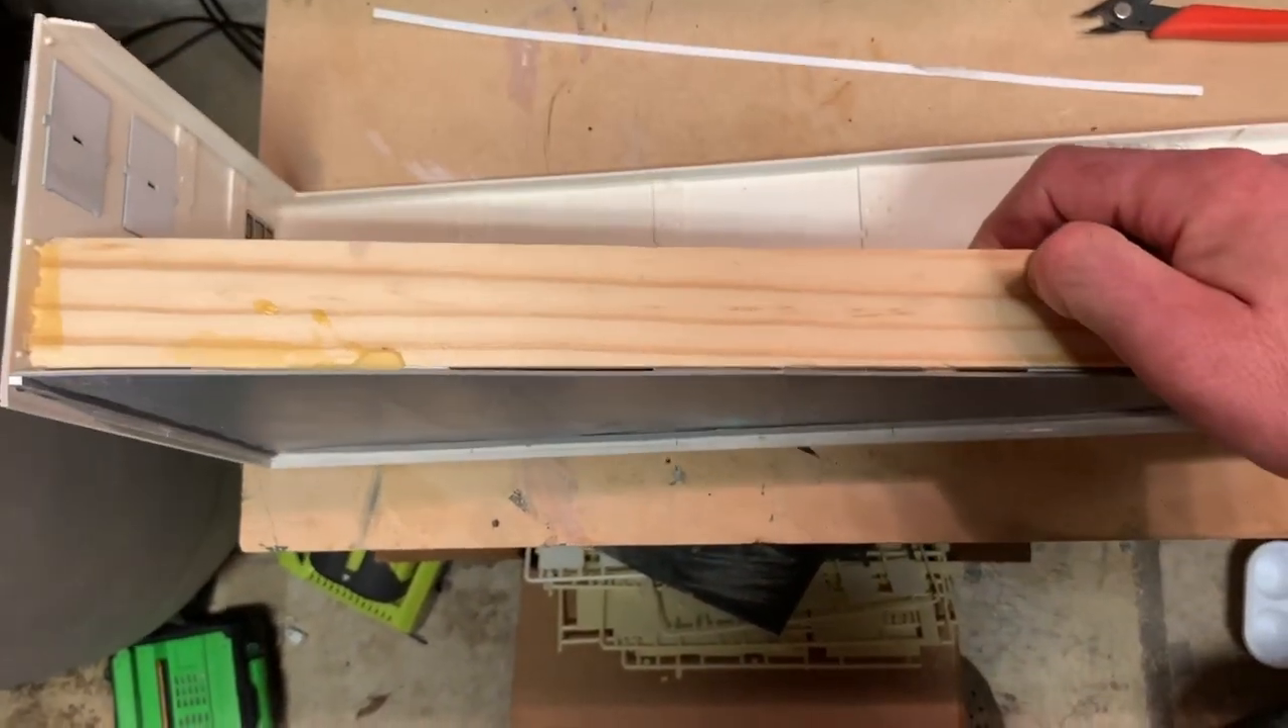I used a piece of pine on the back of the structures to help connect the two sides of the structure as well as the roof together and that really added a lot of strength and rigidity to the entire structure unit itself.